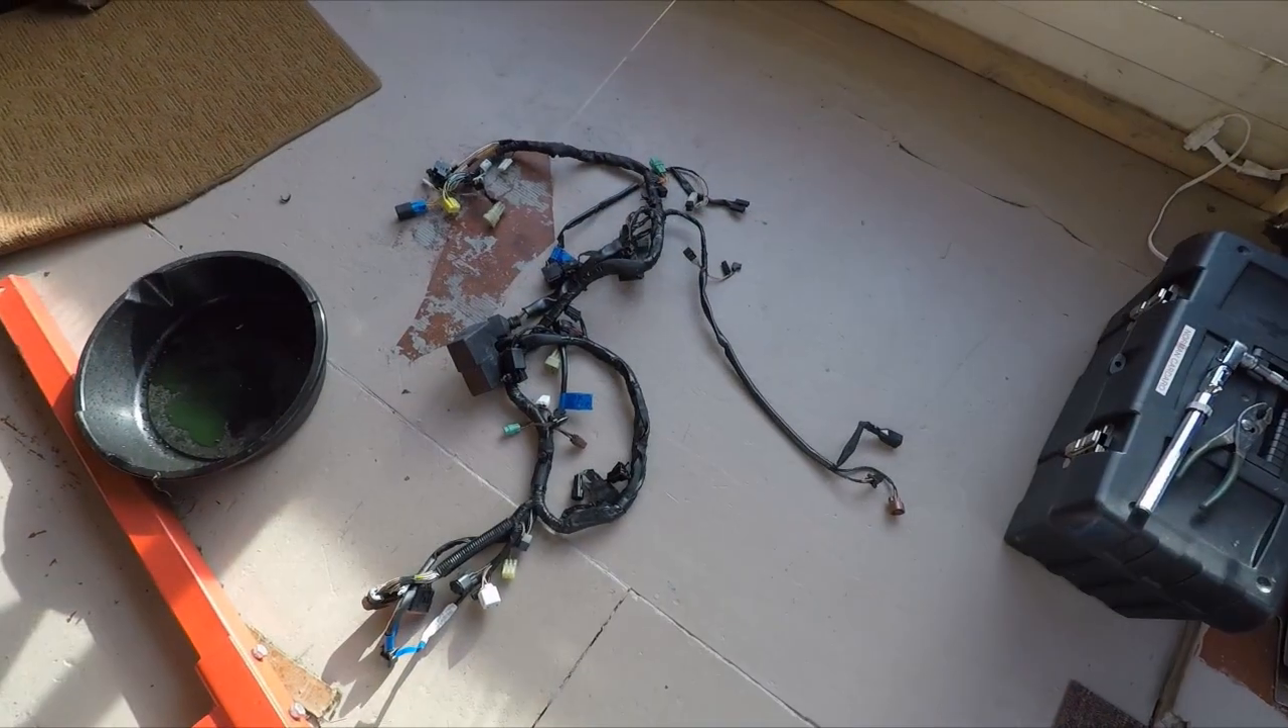I have the old wiring completely out.